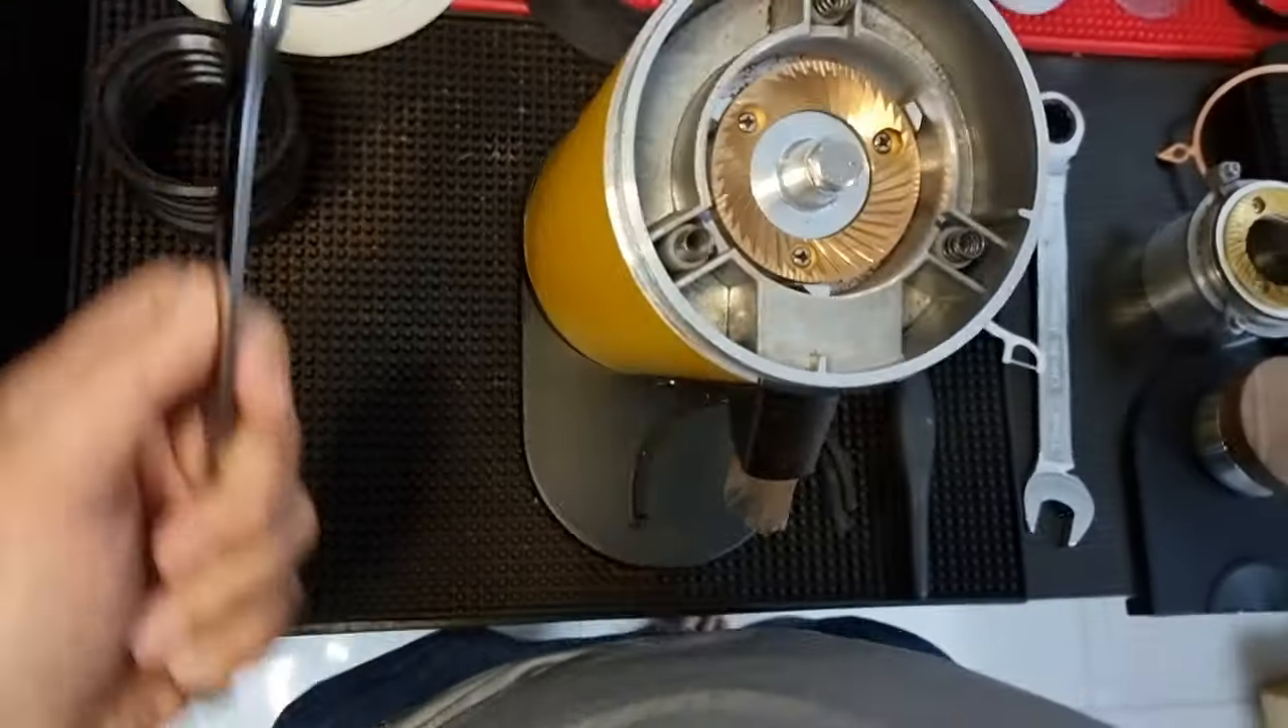Okay, so the bottom burr has been installed, so now we'll proceed to install the top one.